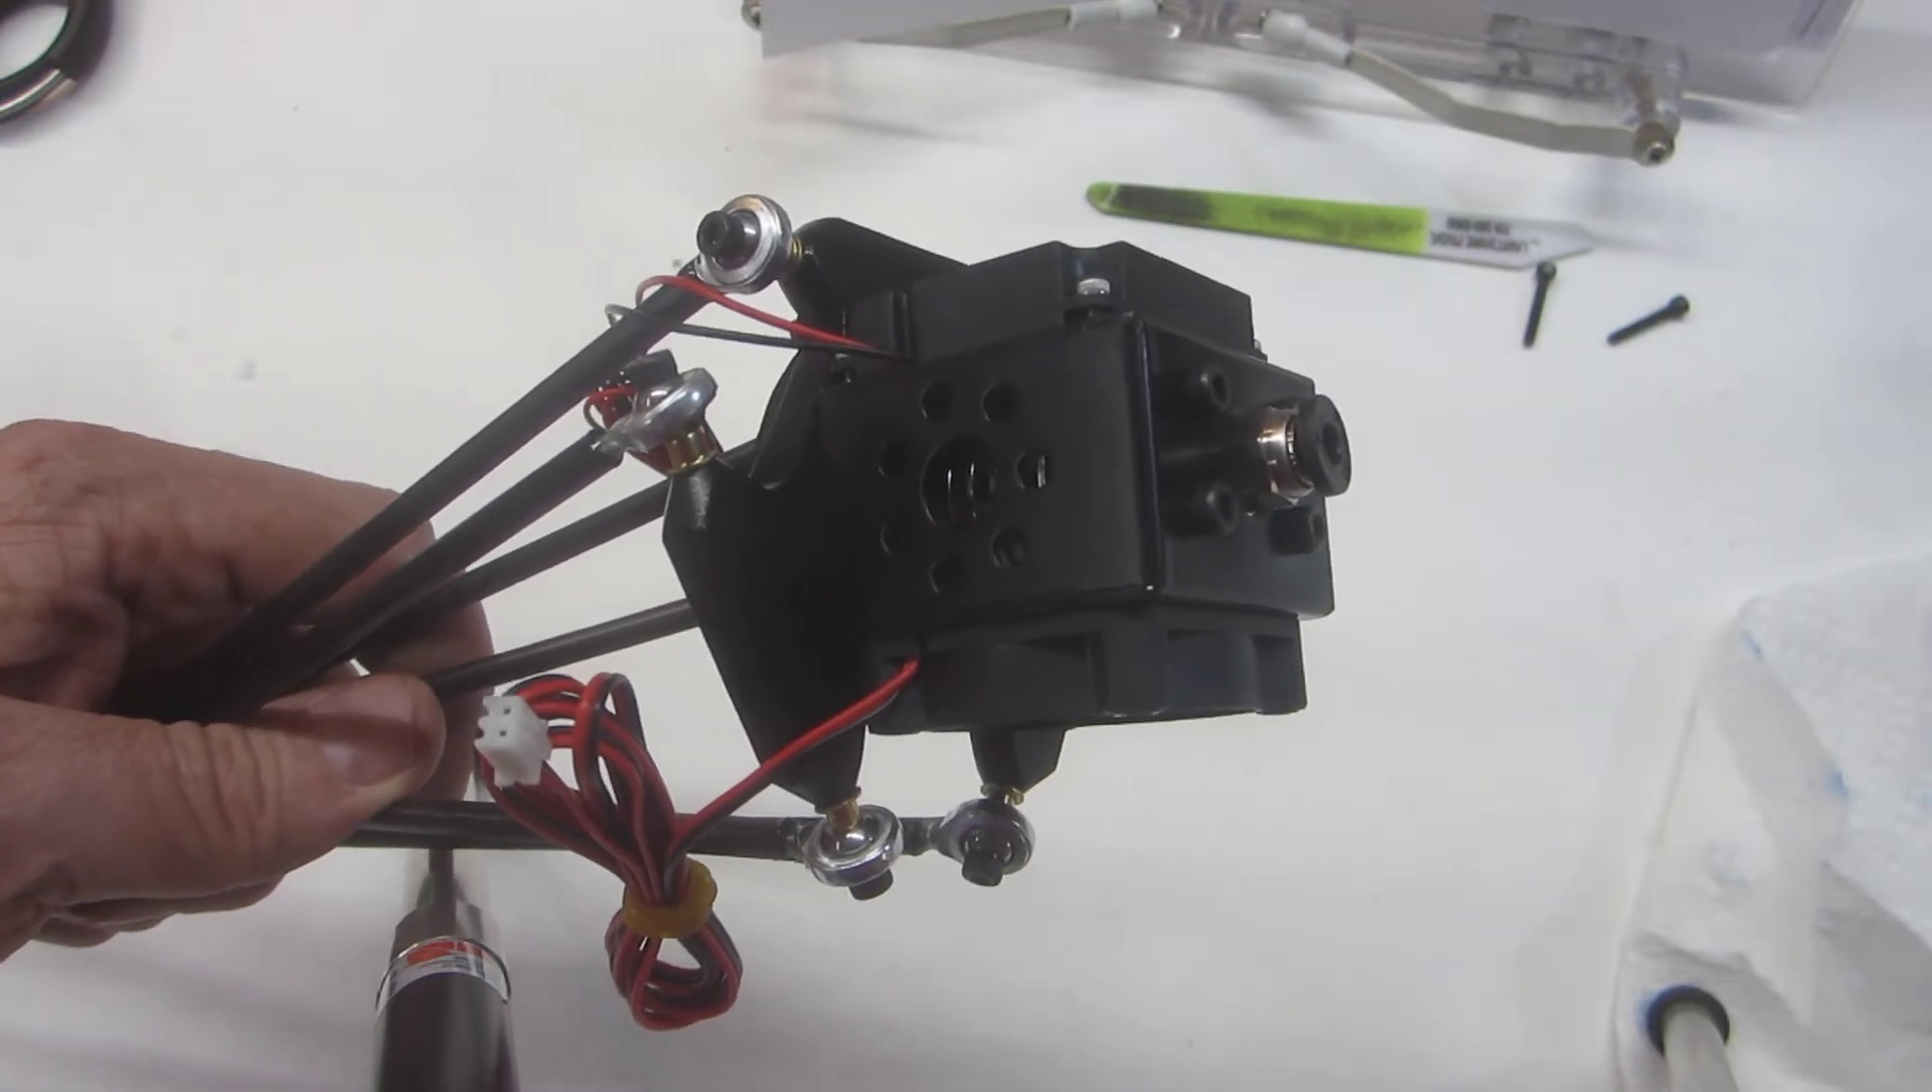Okay this is the completed effector assembly with the rods installed and I'm ready to put that aside and go back to building the rest of the frame.